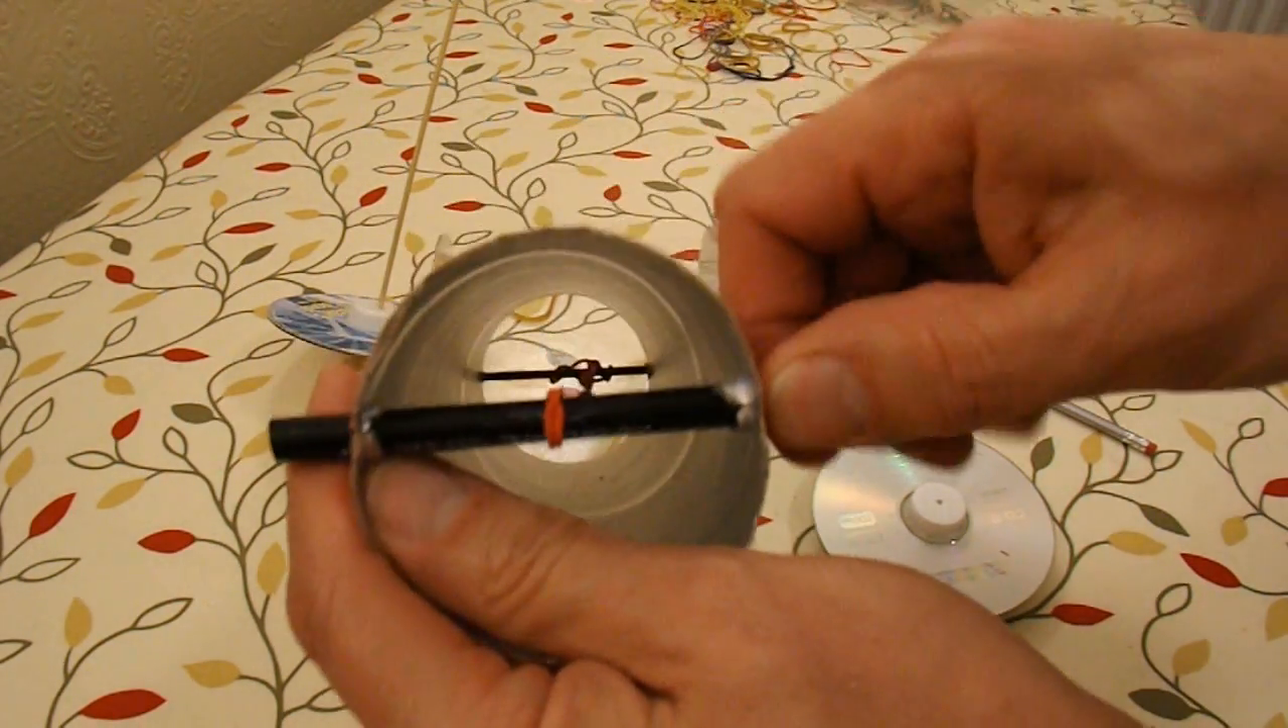Right, so now the rubber band is tied to the ball pen tube.